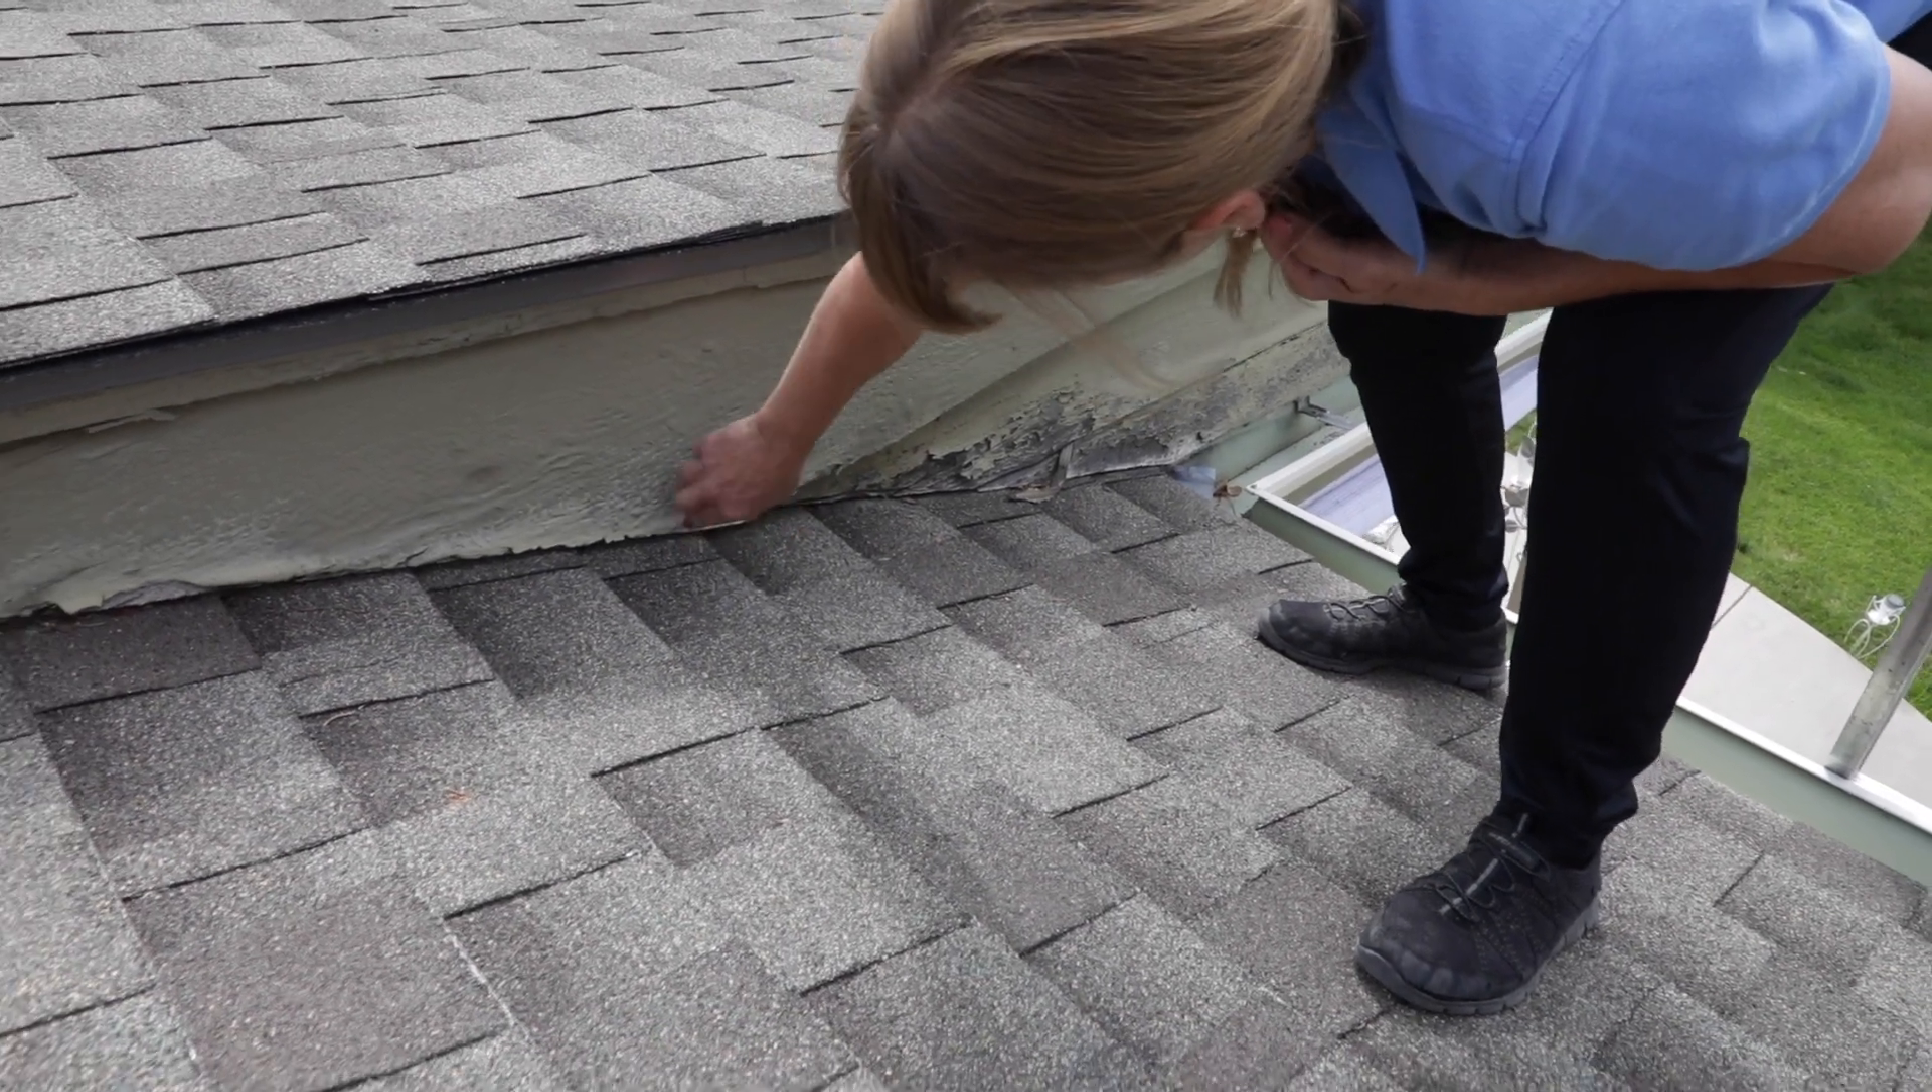There should be flashing here, and the siding is a little close to the roof, so I'll note some recommendation for some repairs on that.